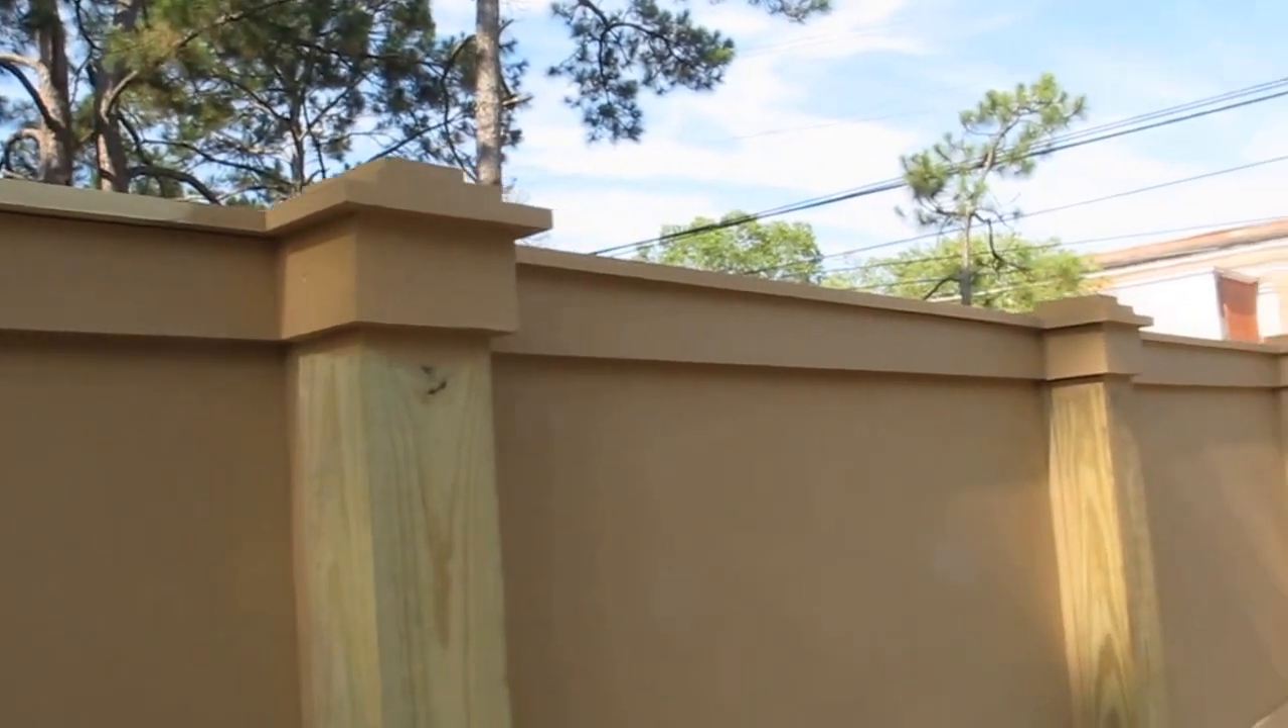You can see where I've run a piece of 1x4 trim across the top.